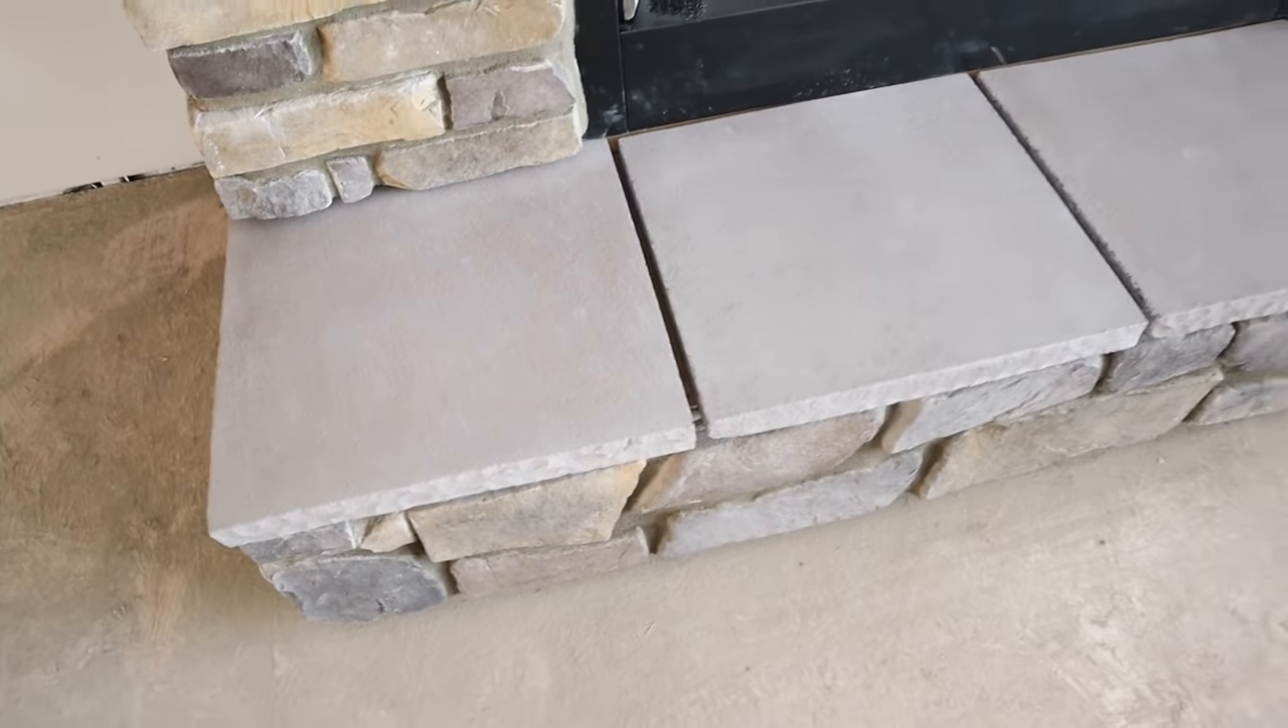As you can see all of the joints look nice and even.